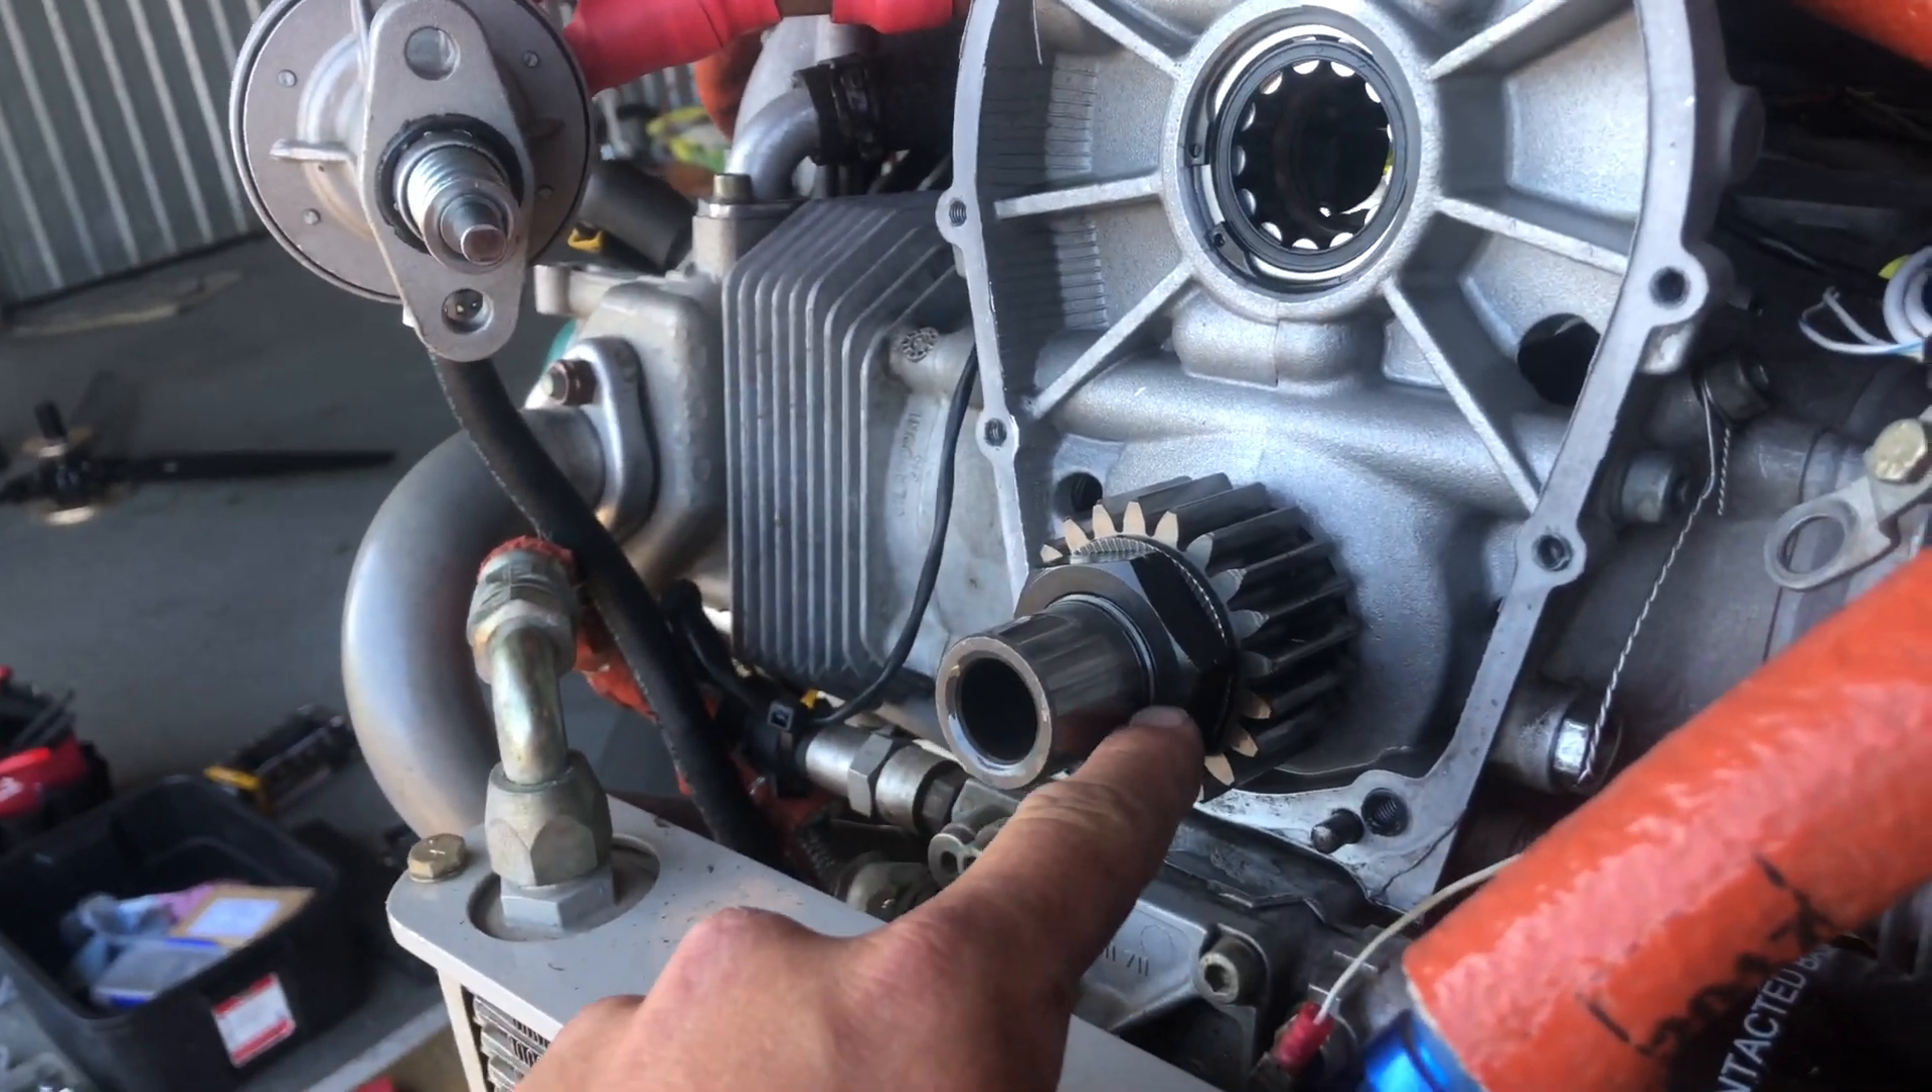This gearbox is removed we have the PTO end of the crankshaft exposed.